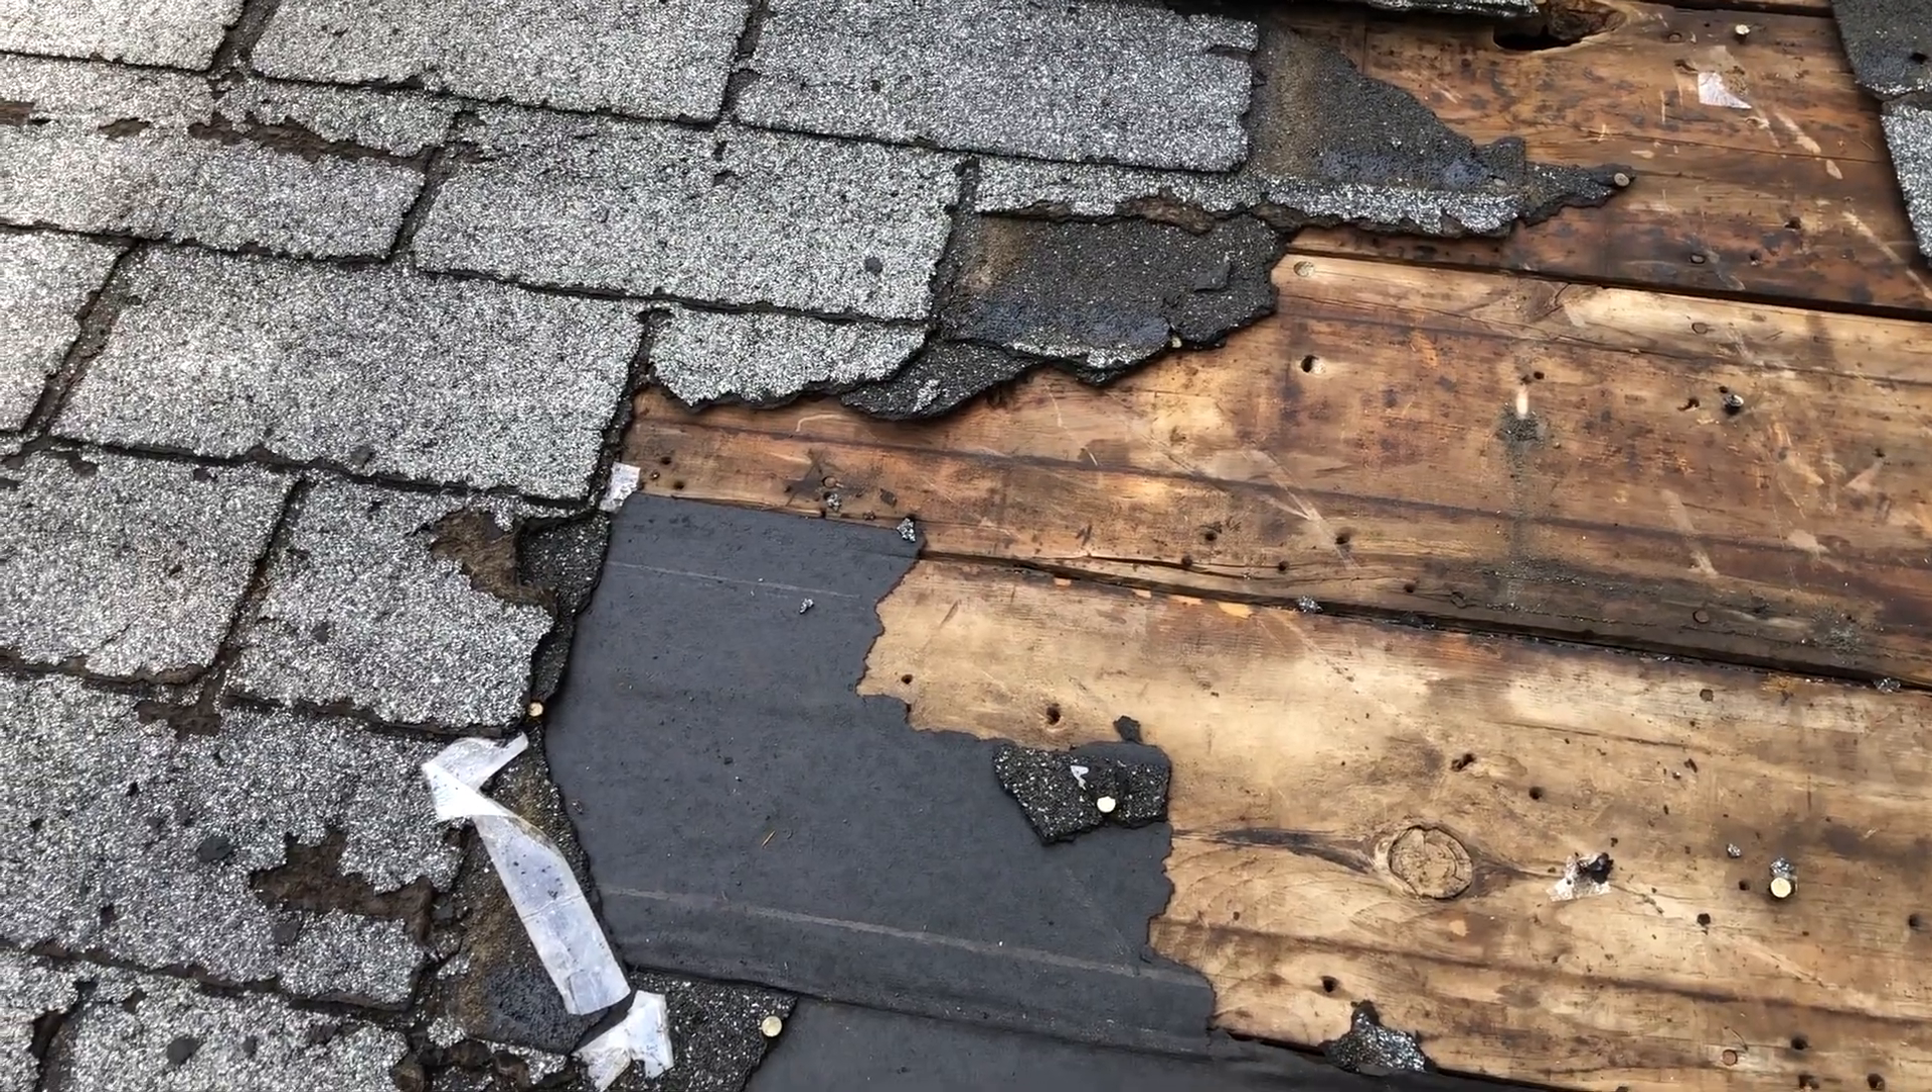Okay, well I got some of the shingles off and we got a problem here.